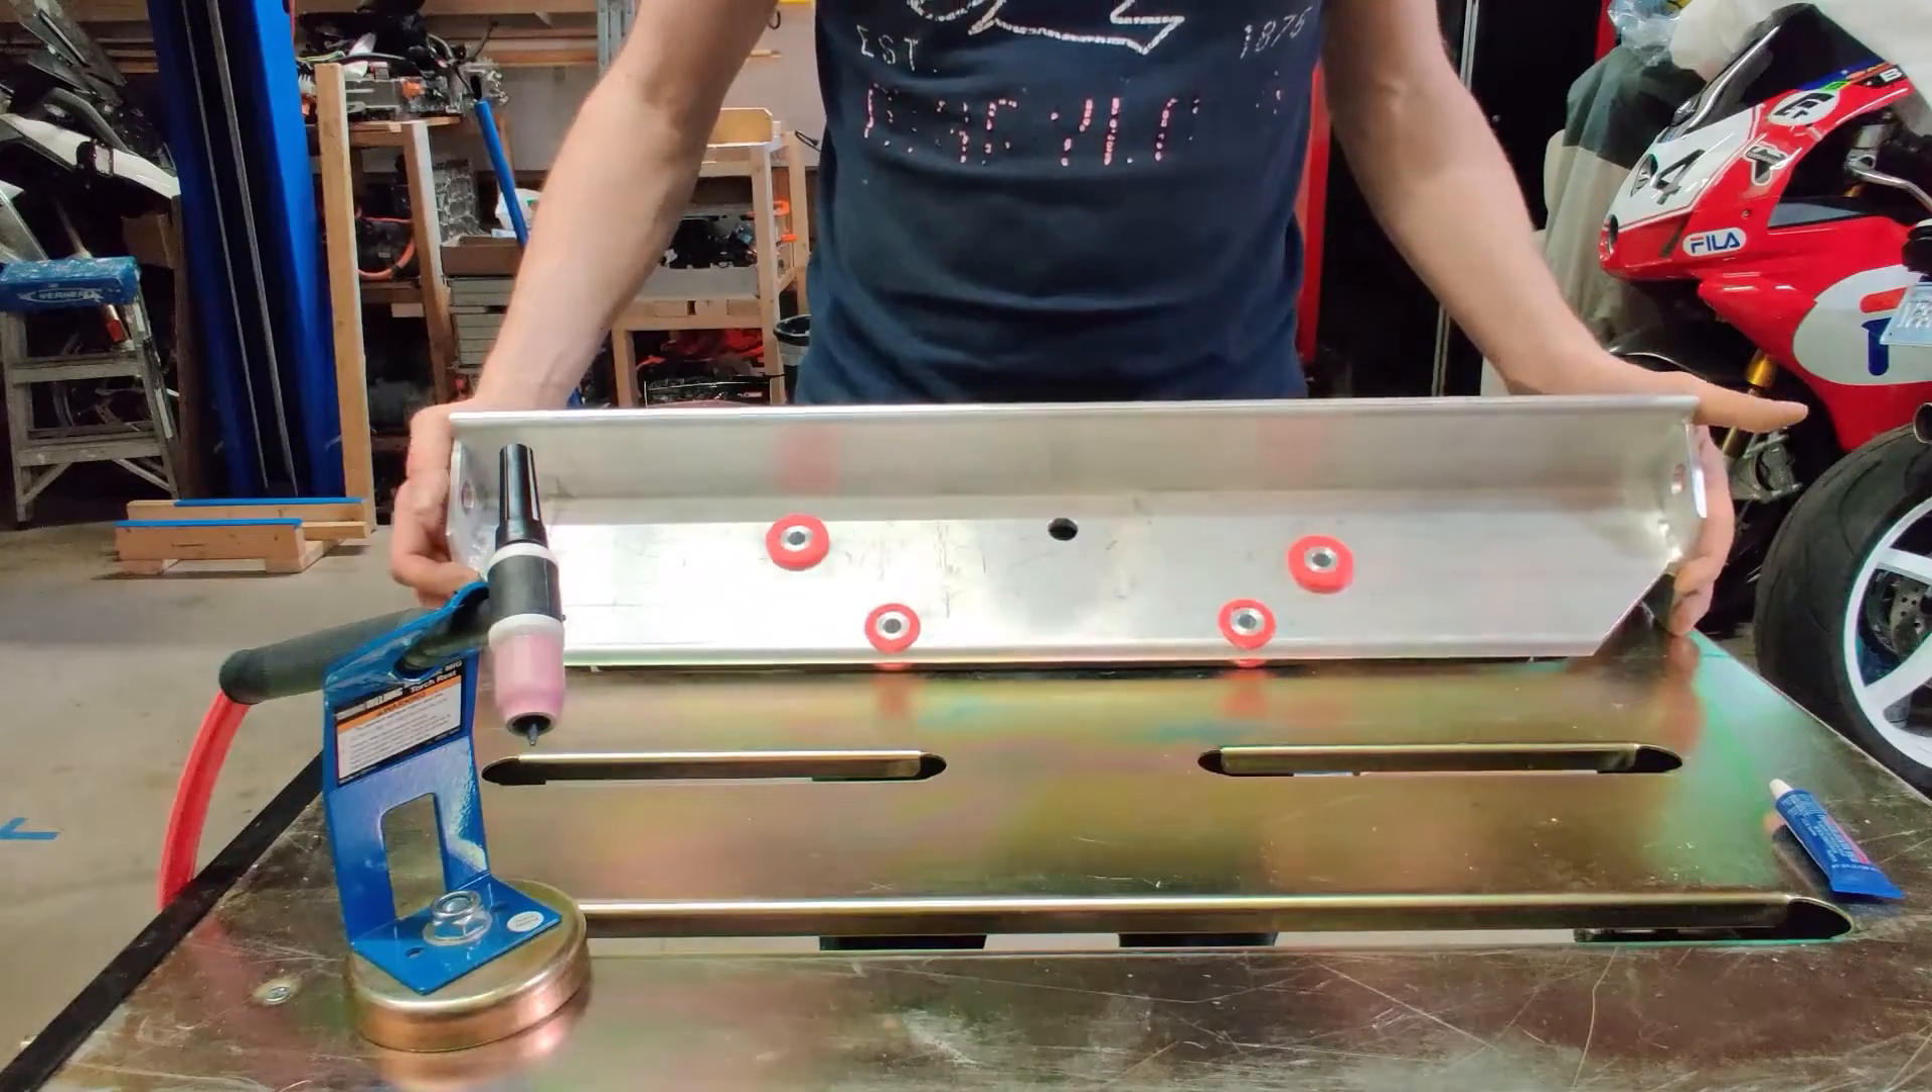I can see the bushings are already in place four of these.